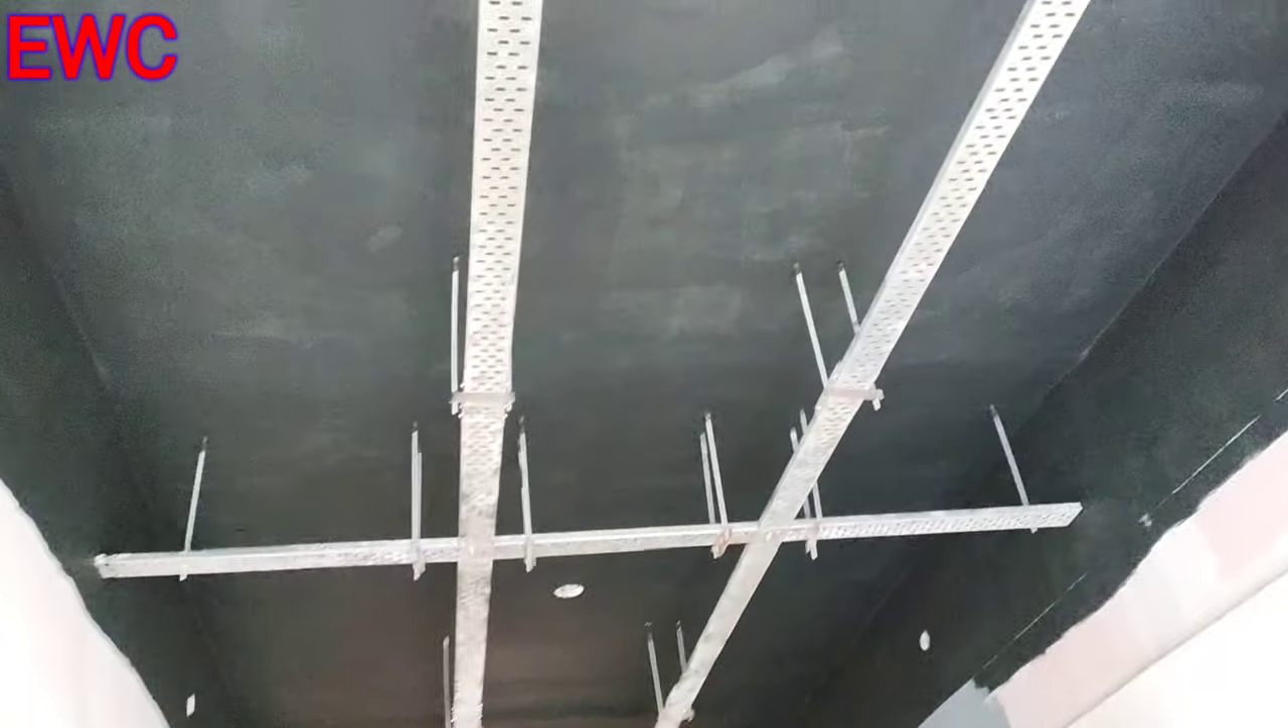यहां पर cable tray लग गया।